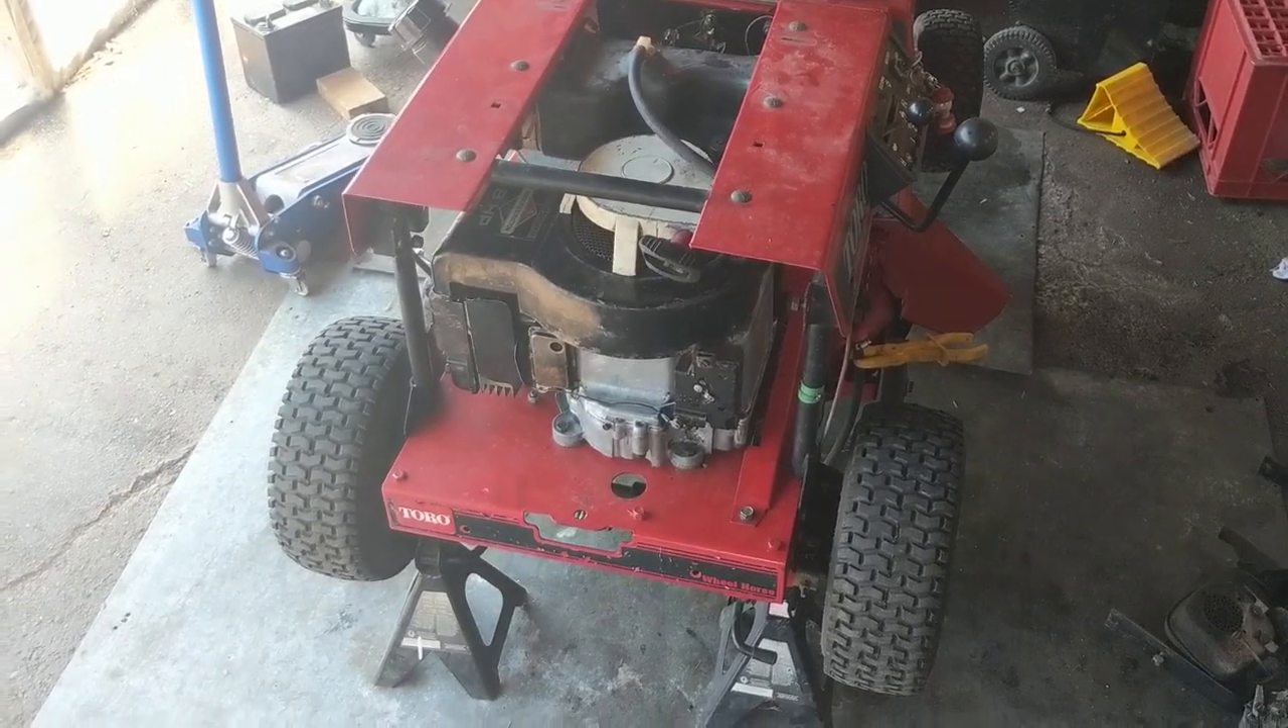So I finally got the engine back into the machine.